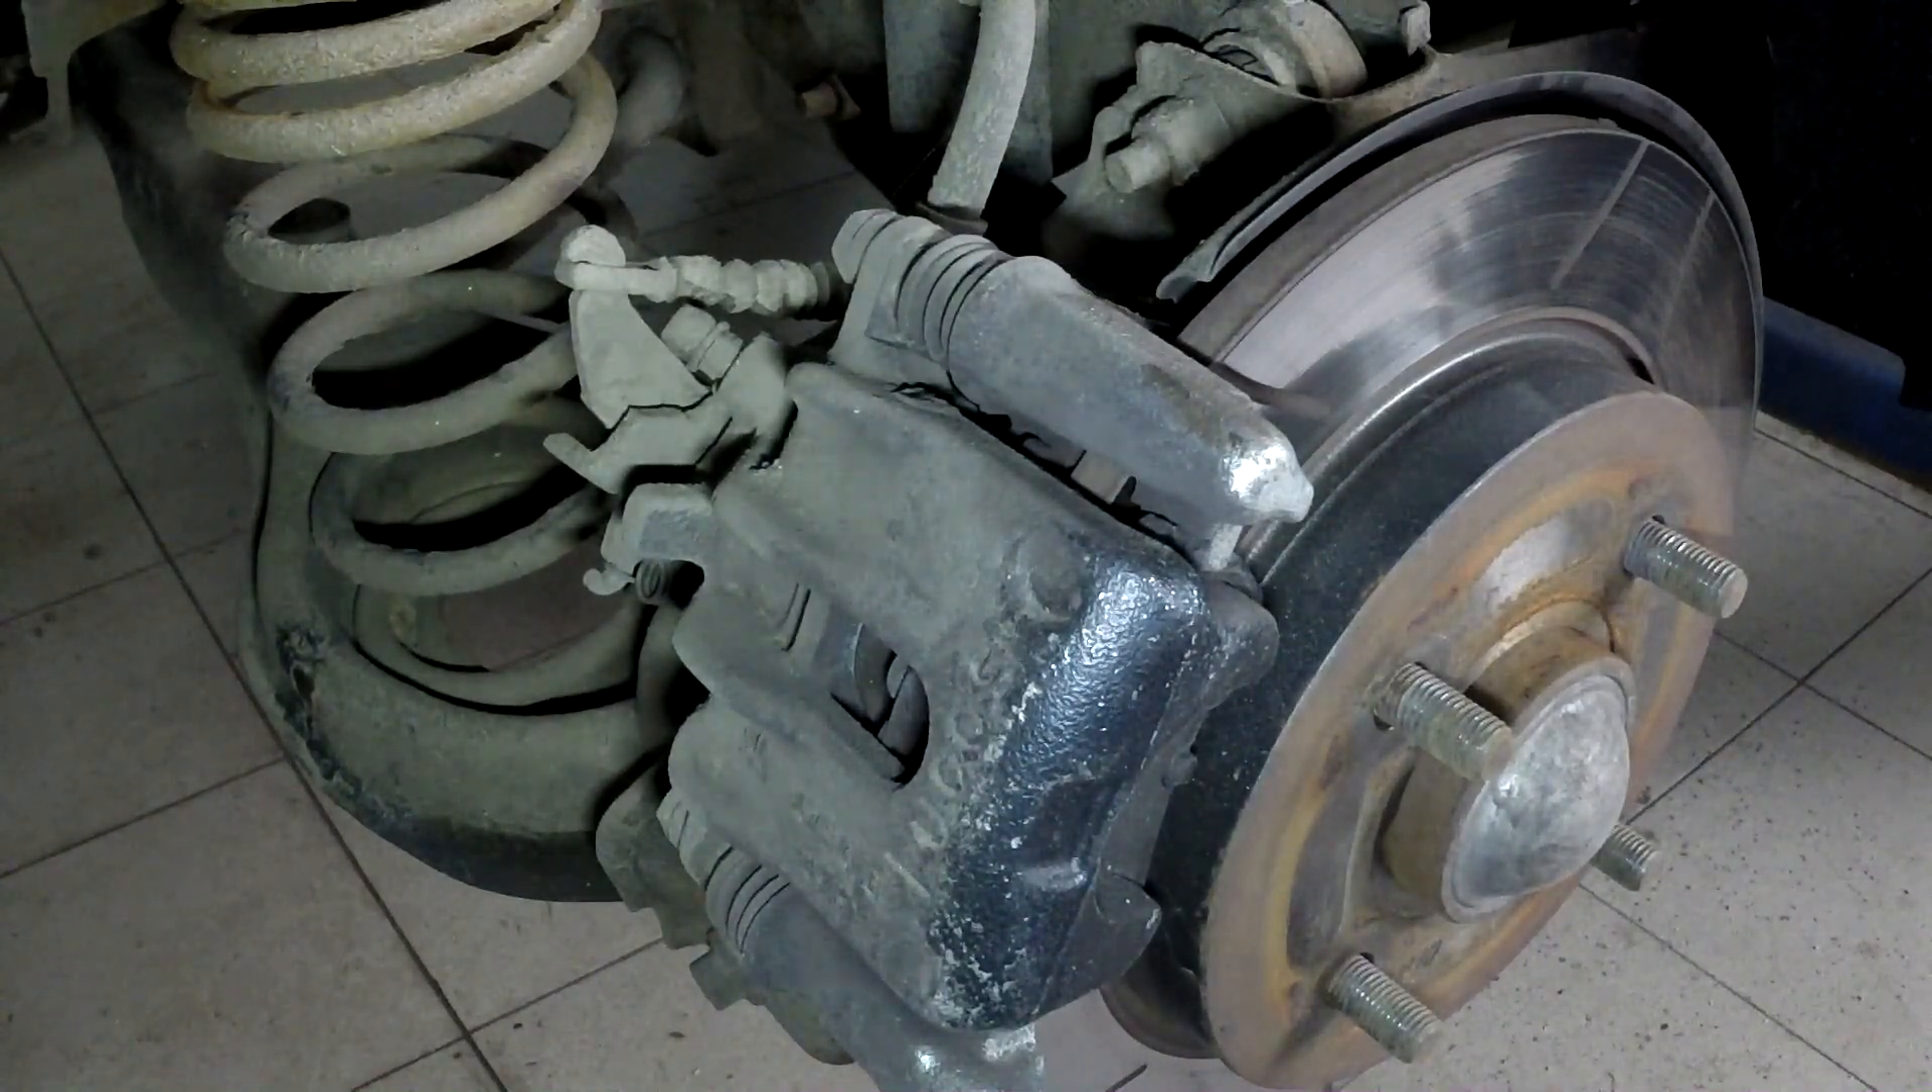I already removed the wheel, obviously.